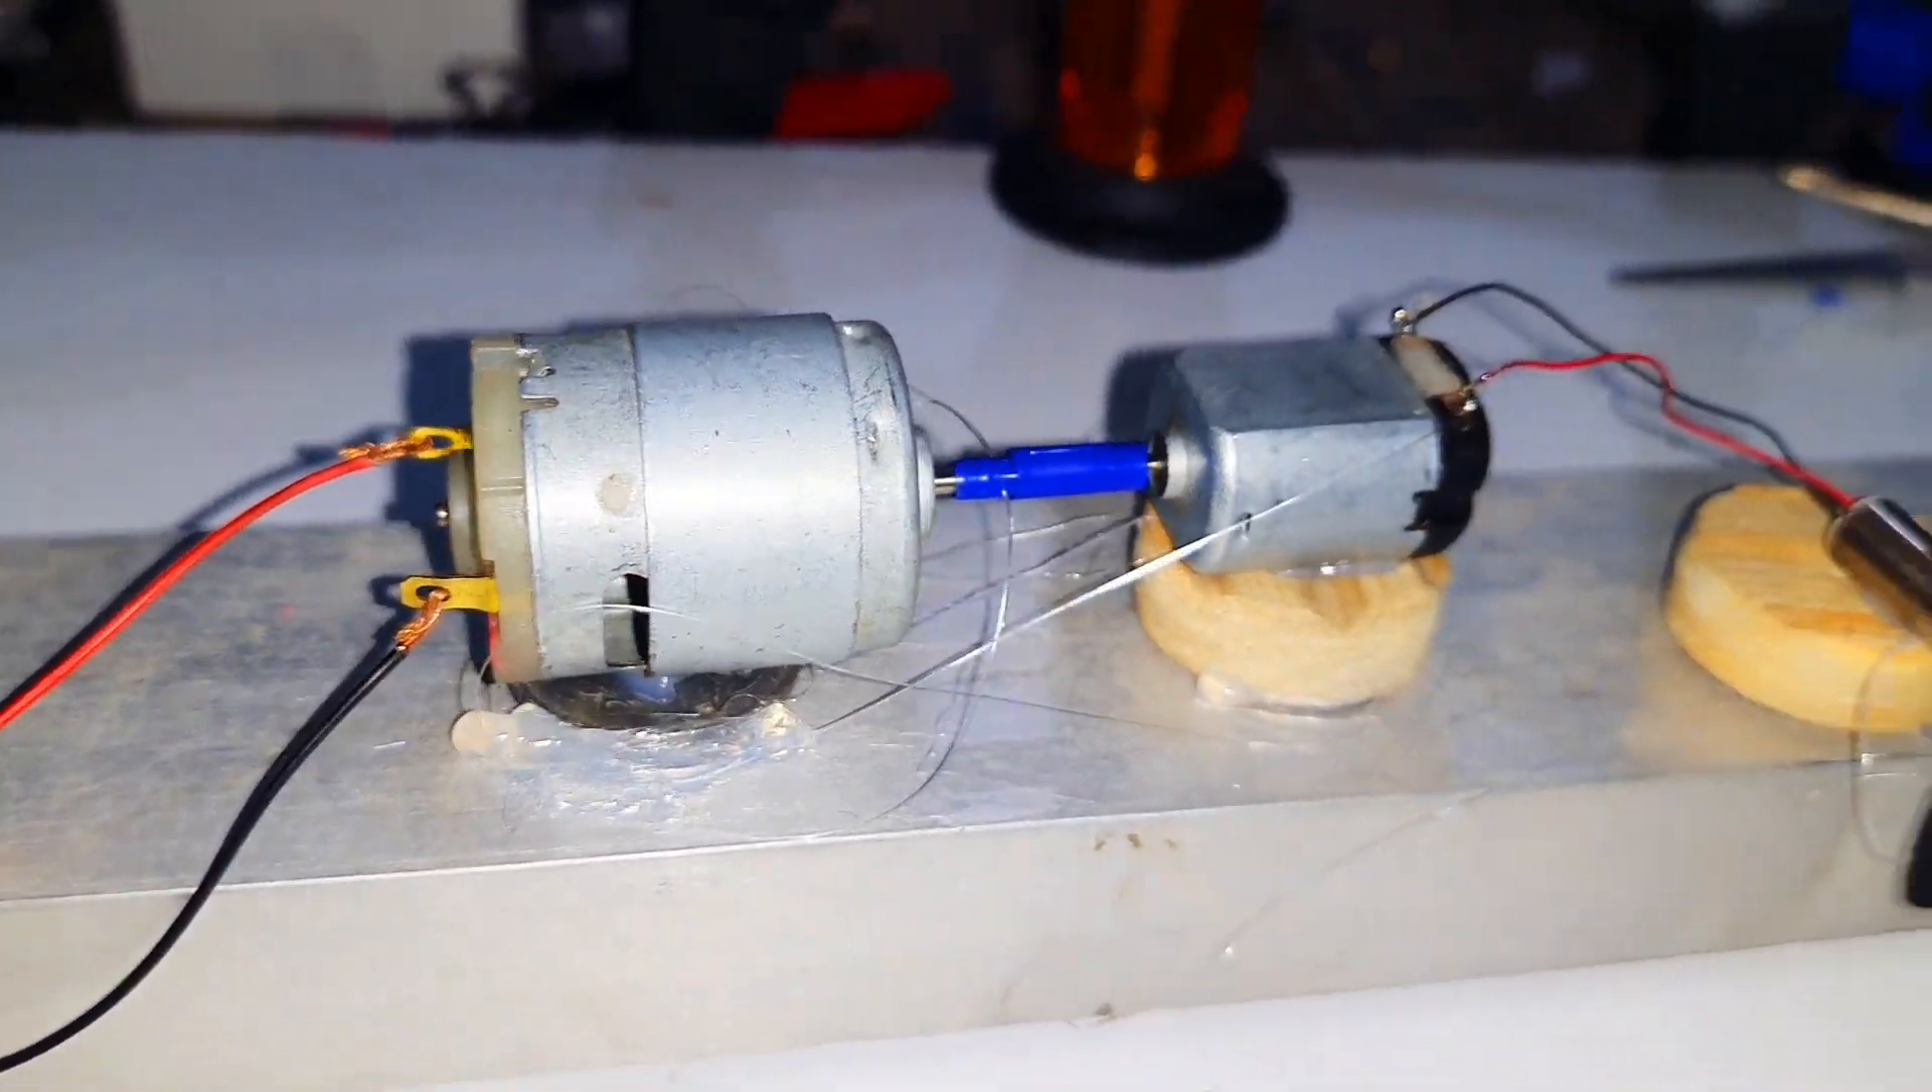मैंने बड़े वाले DC Motor को कनेक्ट करके रखा है।